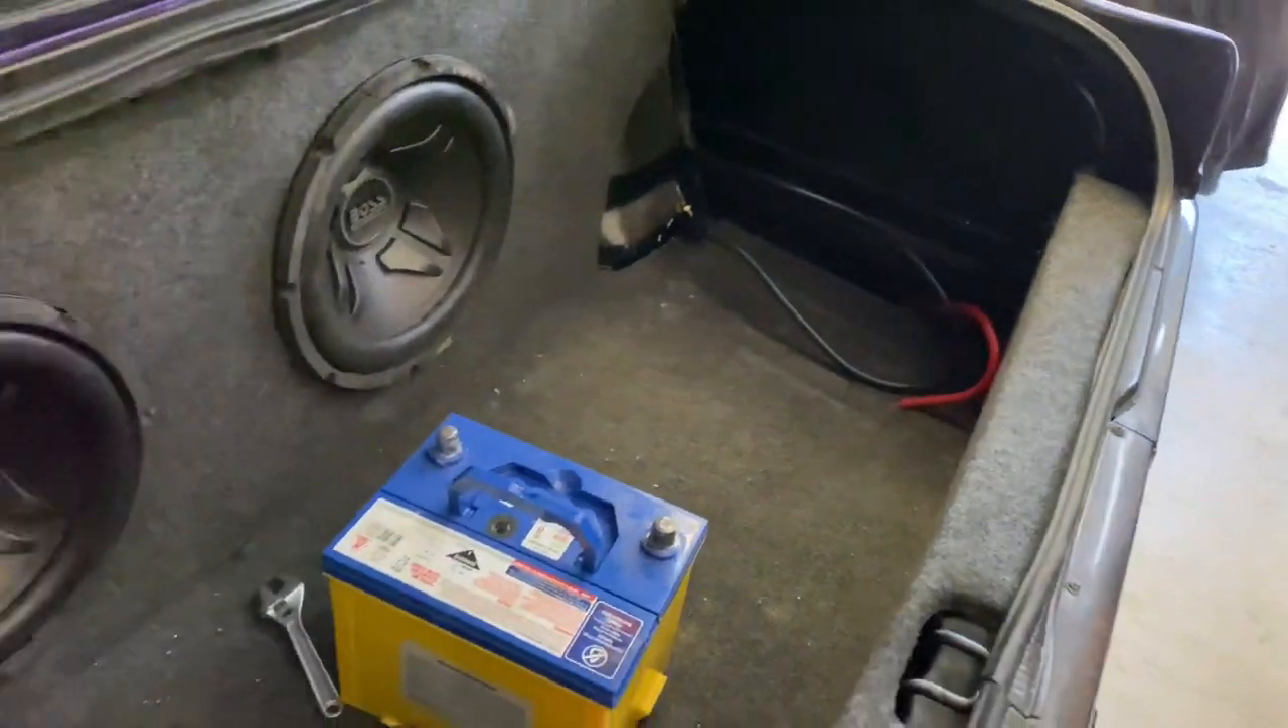Now i've got the front of the sub box on with the subs on it.